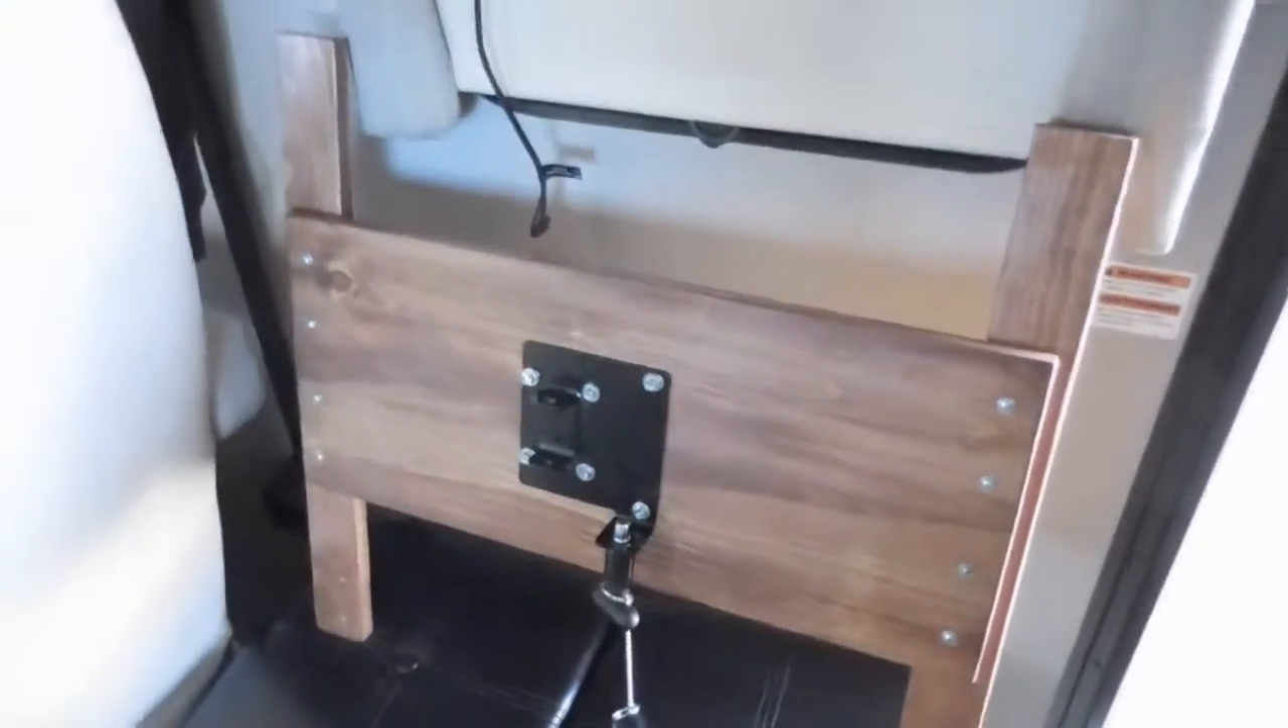I went ahead and mount the bracket to the uprights that were pre -existing for my earlier modification.